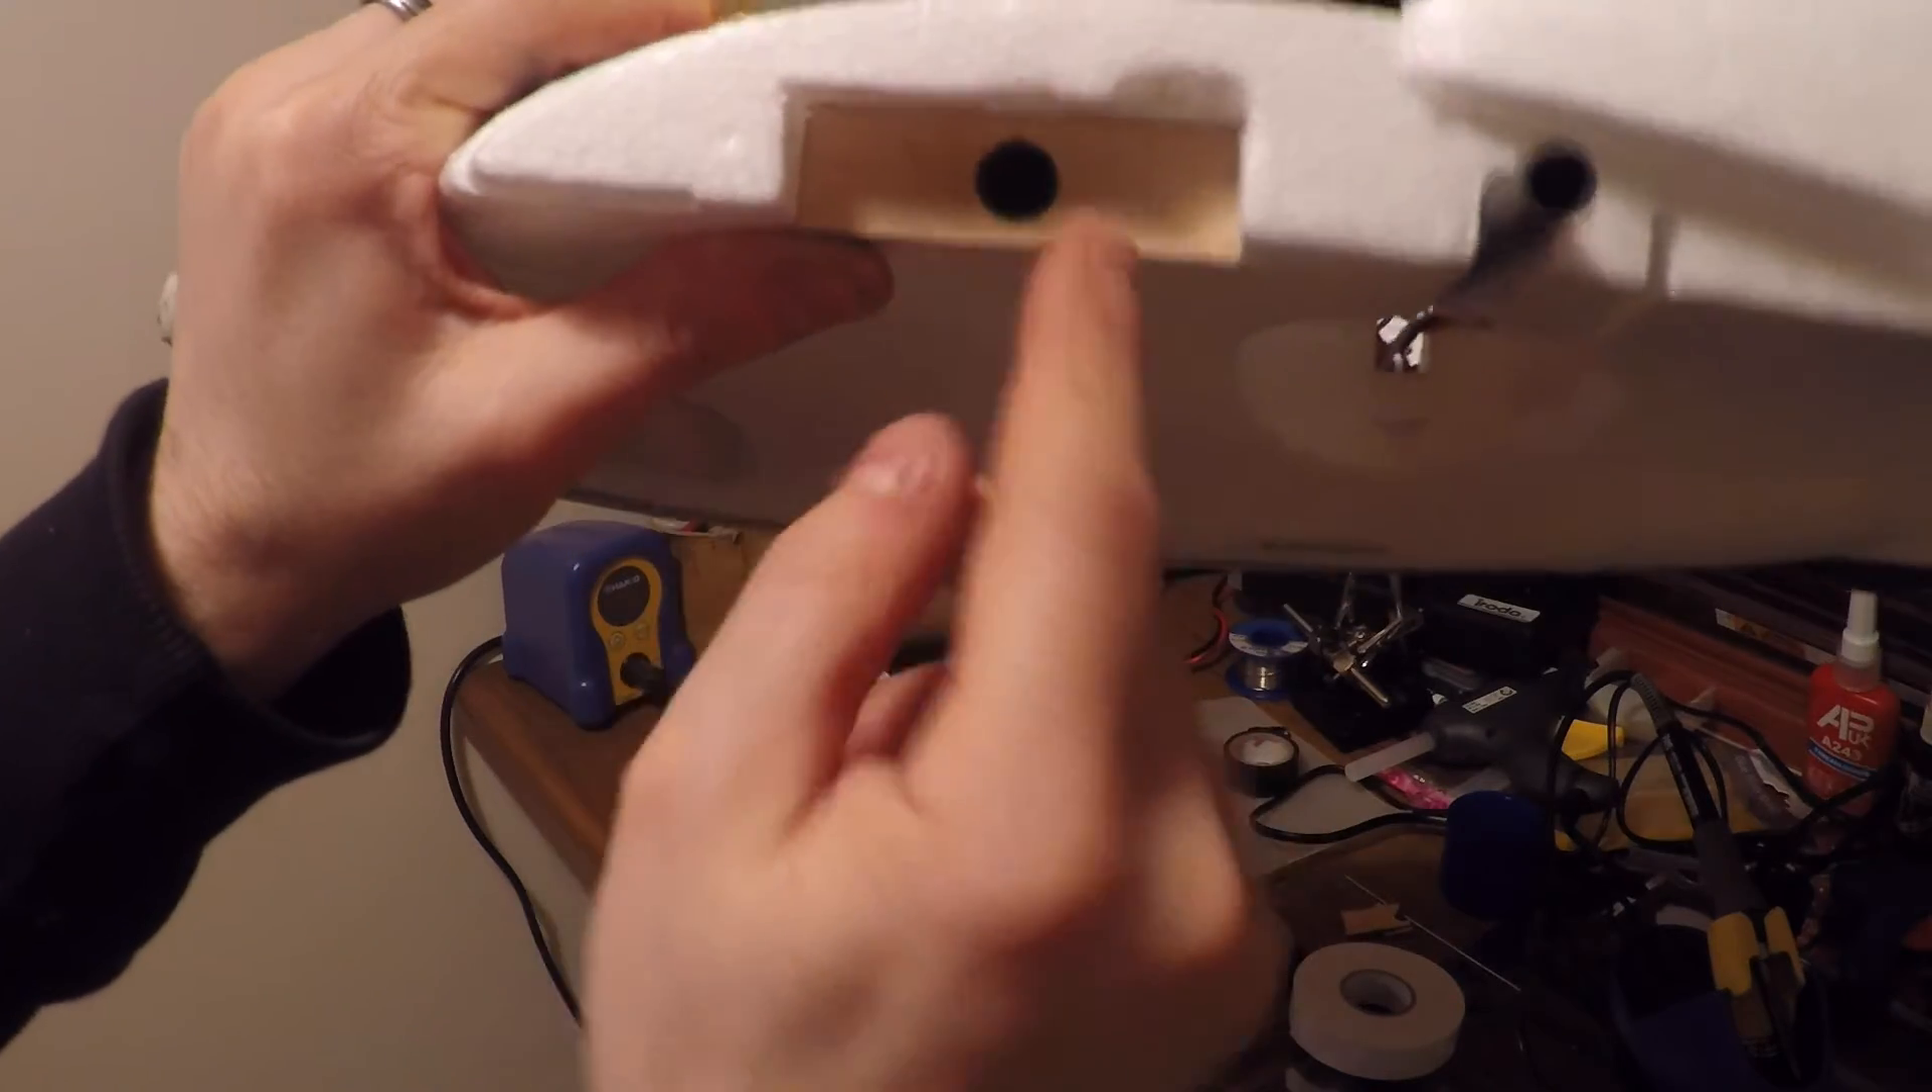I've removed the encapsulated nut and I've drilled out a 12mm hole.